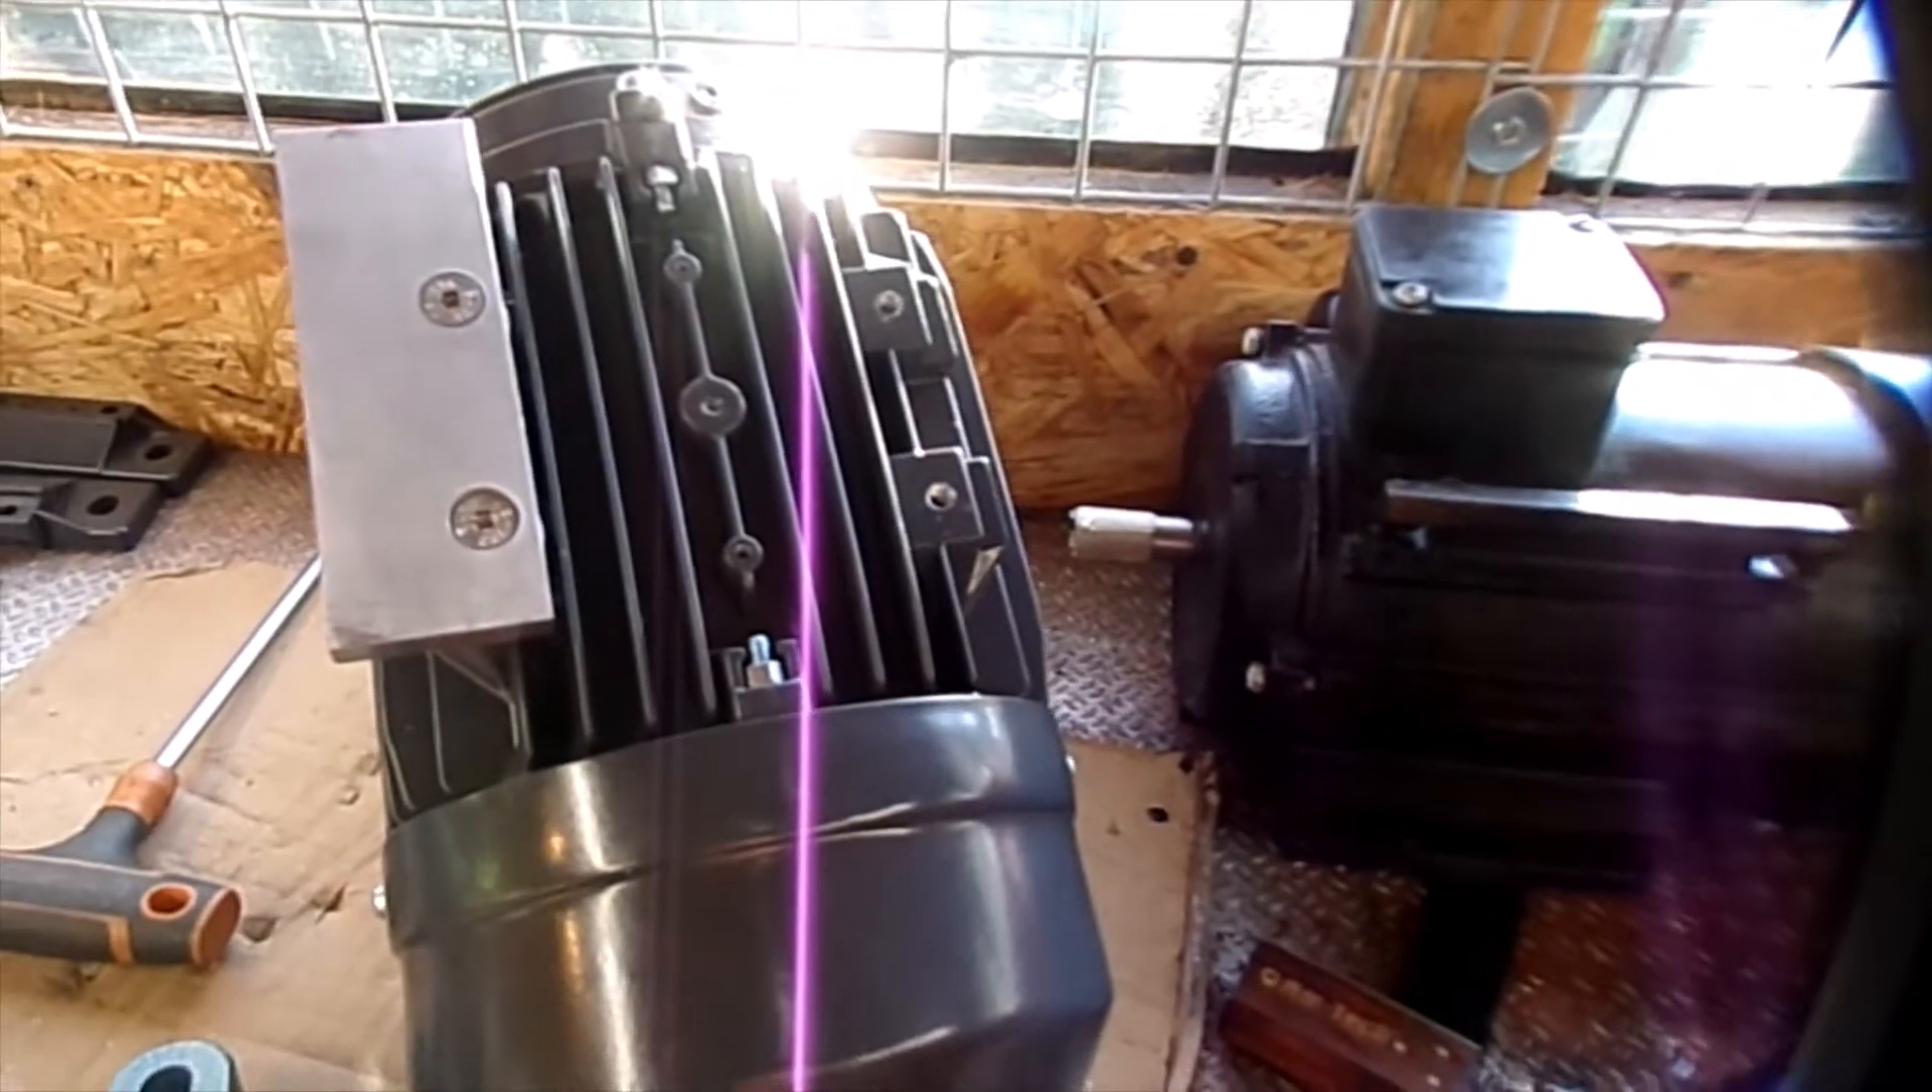Obviously these two bolts here are screwed into the, the screw holes there.